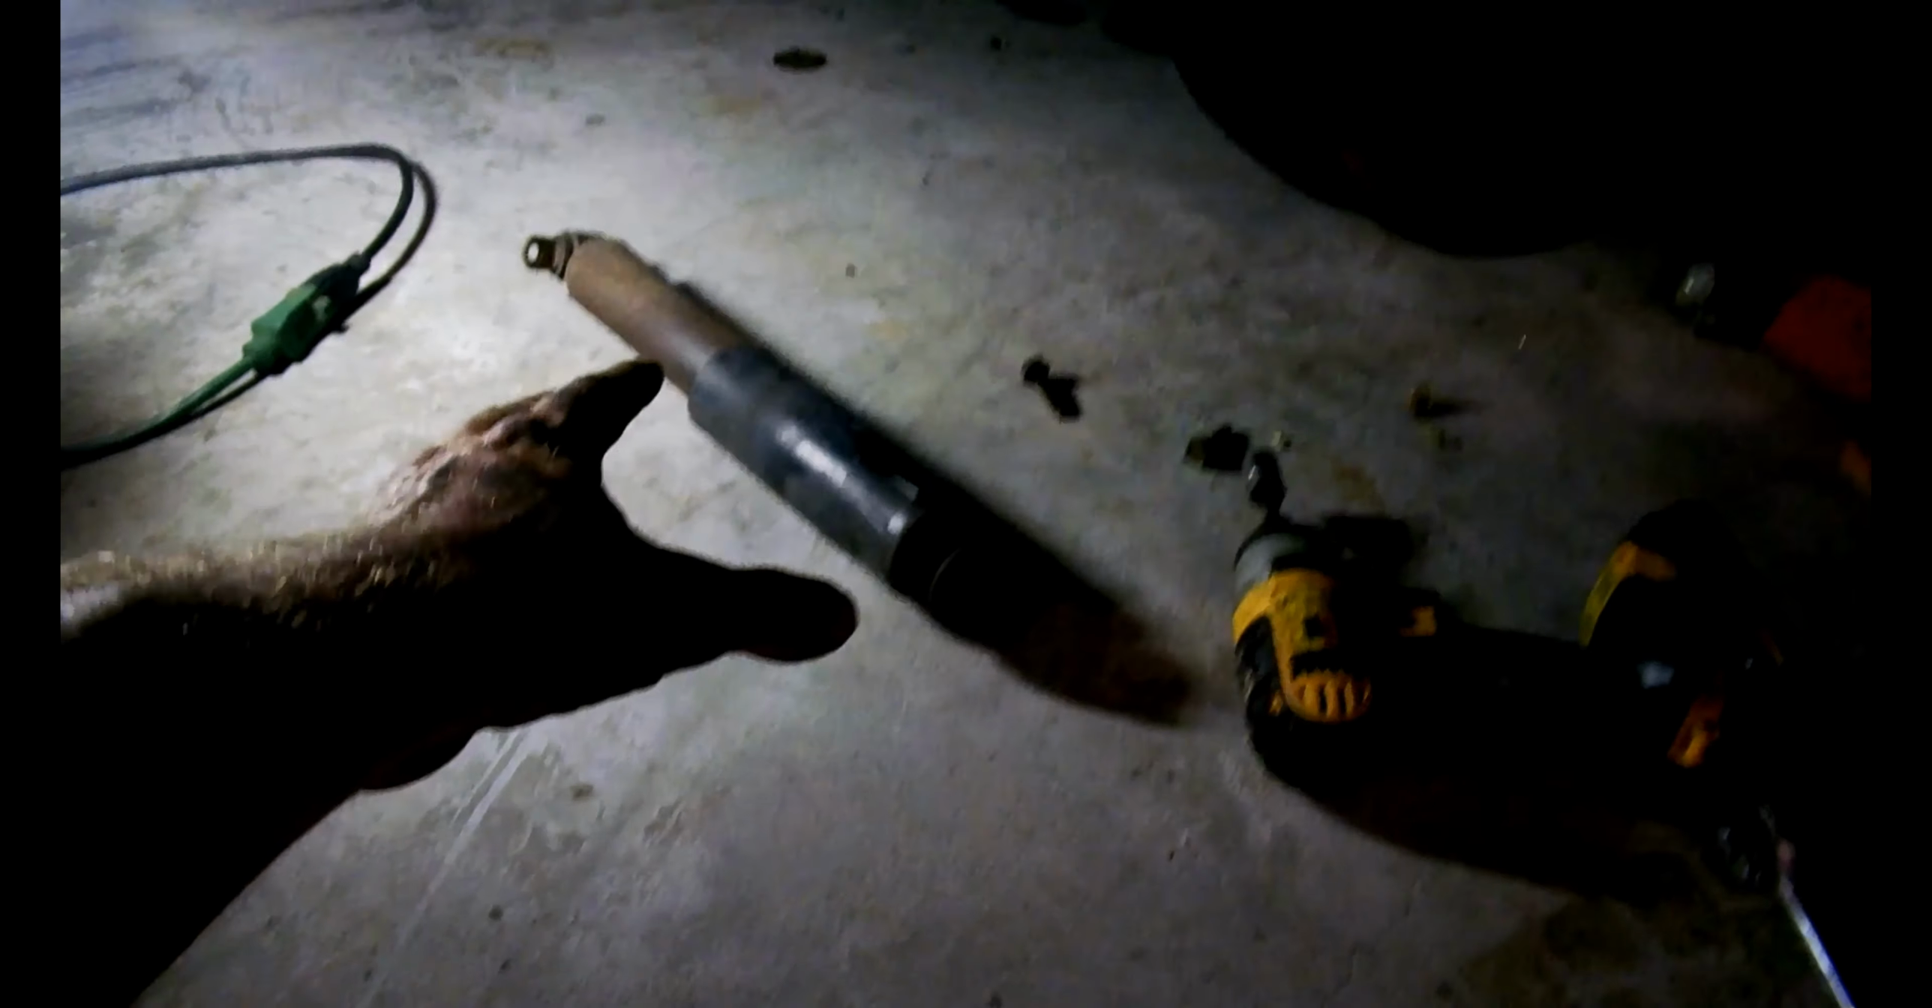Now you have your old shock removed.